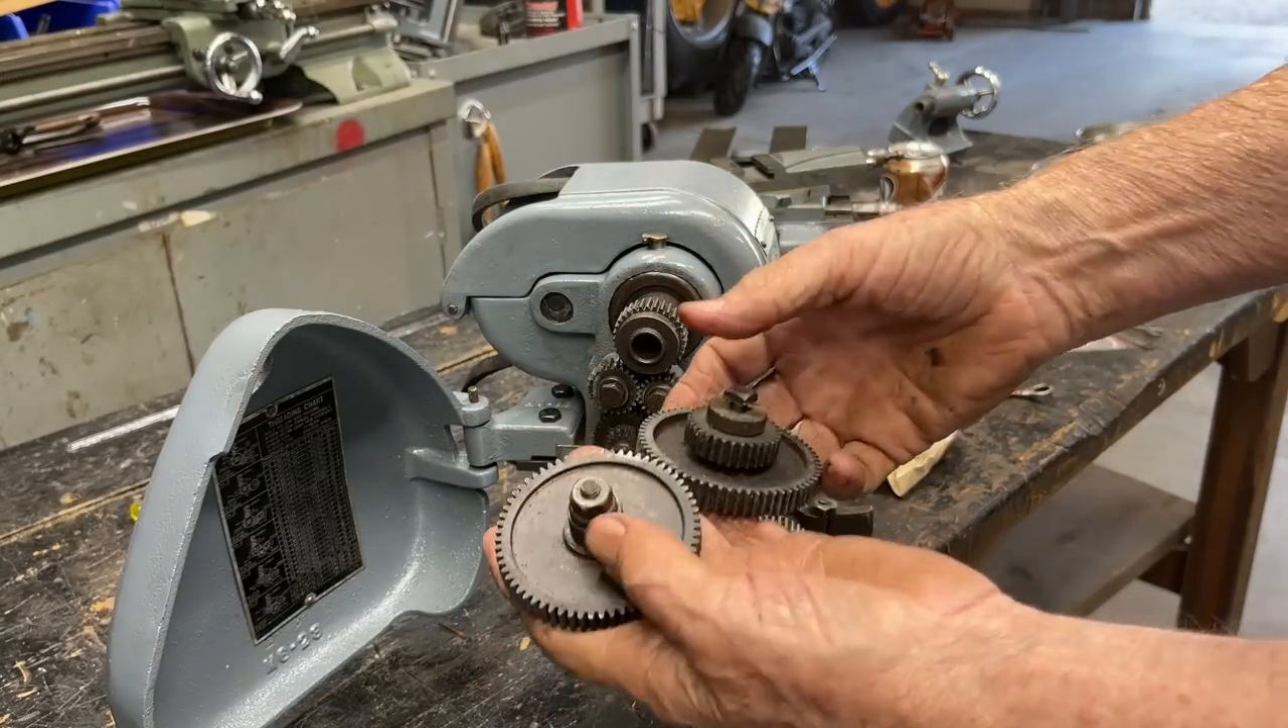All right, let's put the cover on. Now, I have not put these other gears on, nor do I intend to right now.